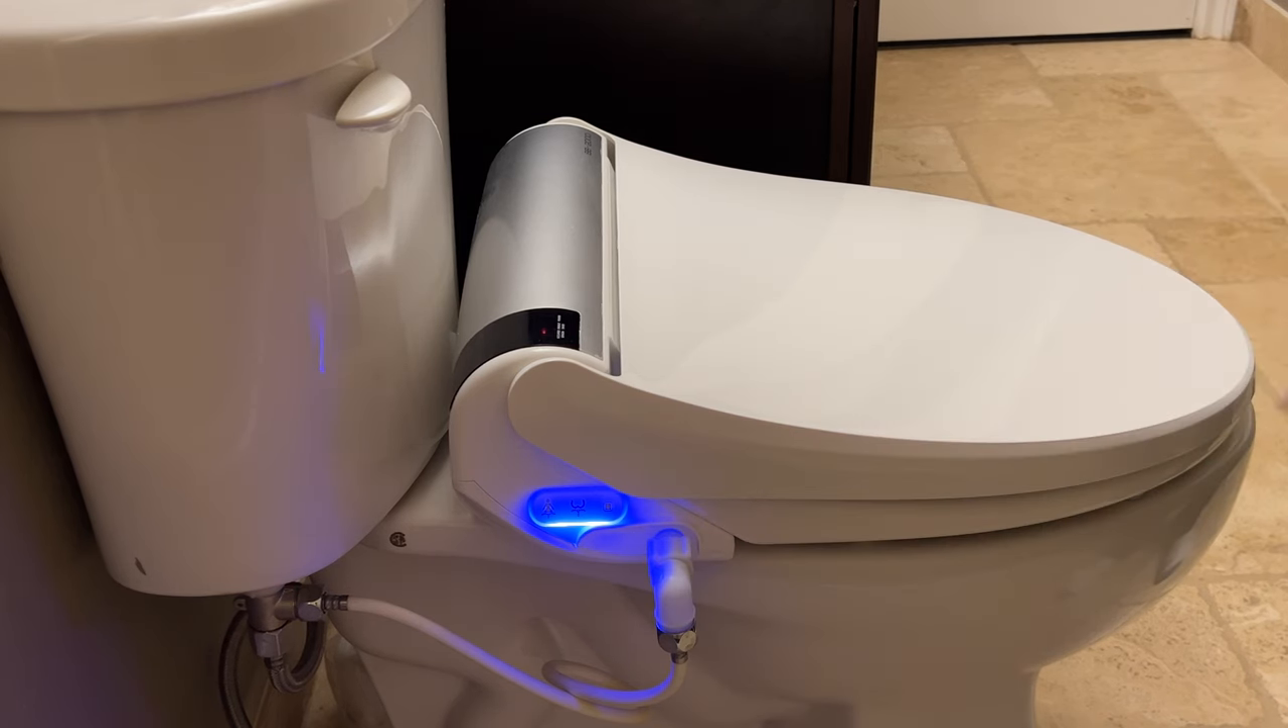I pointed this water connection straight down so that when you're viewing from up top you can't actually see the hose.